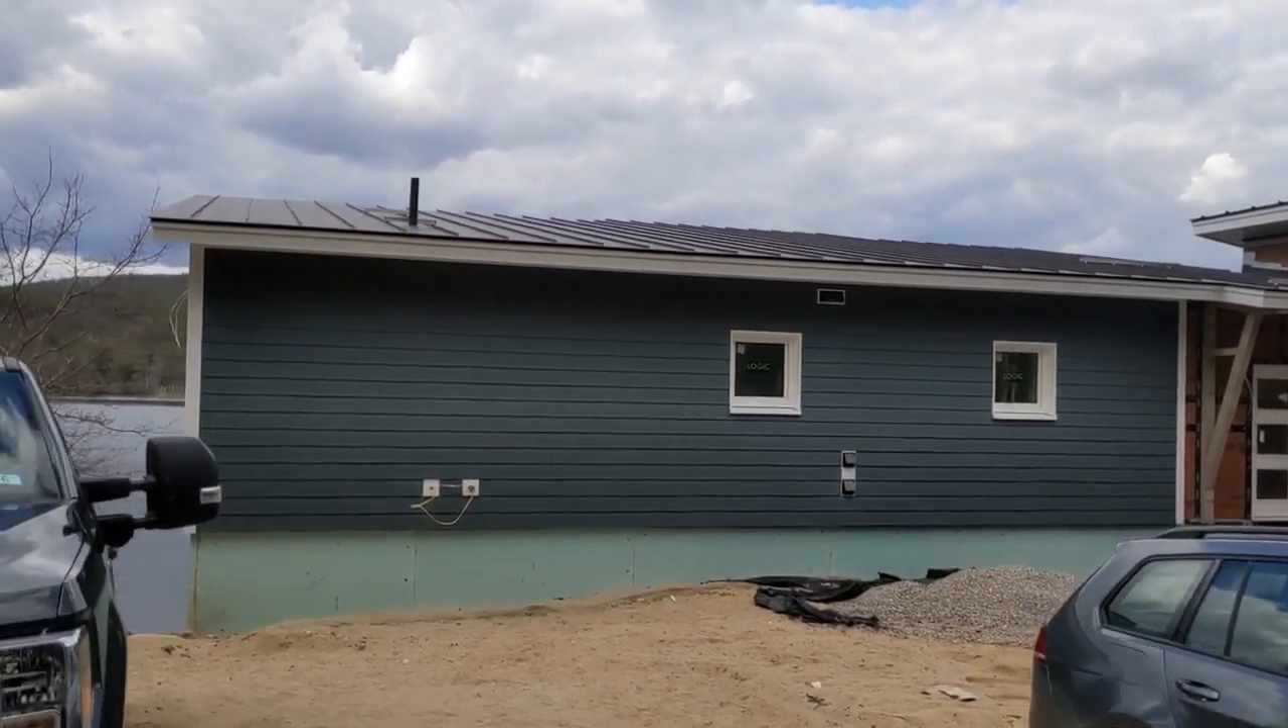Much of the siding has been installed.